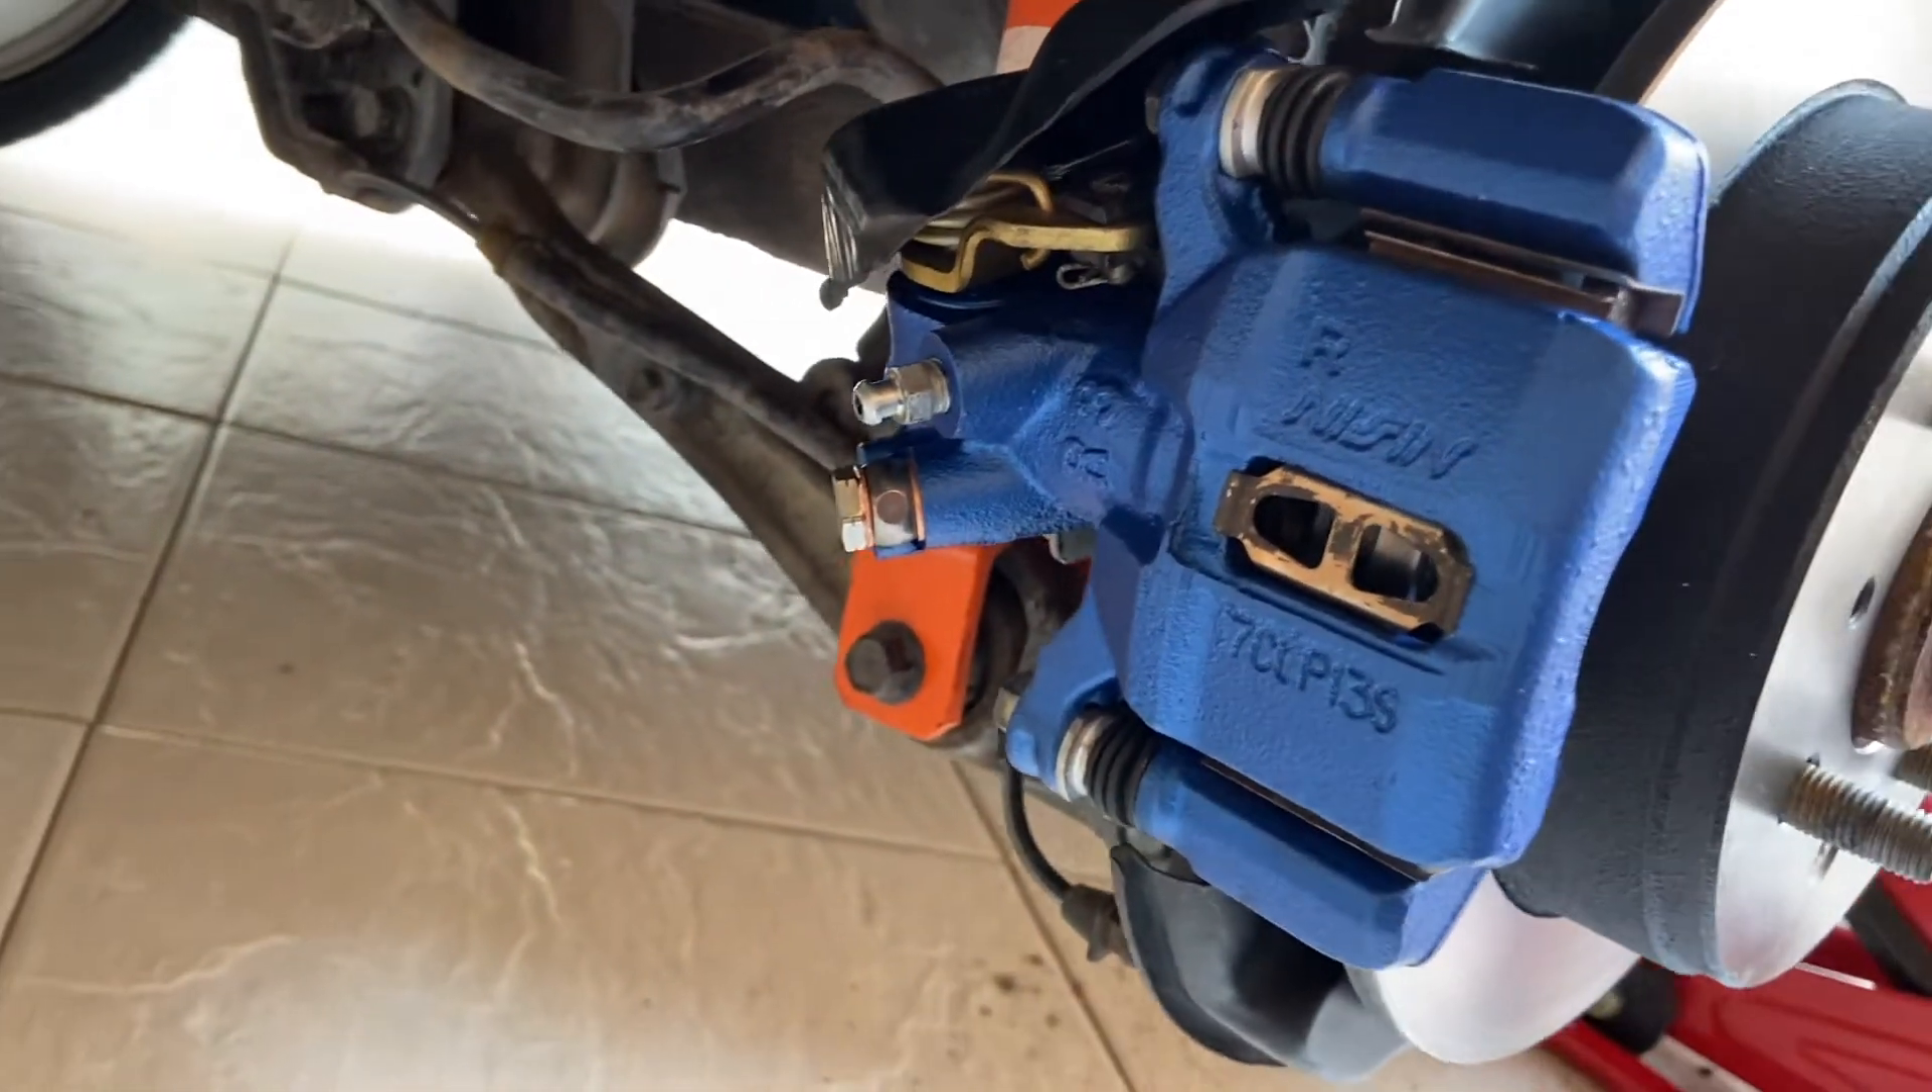A pinça. A última pinça. O disco. Tudo no lugar.